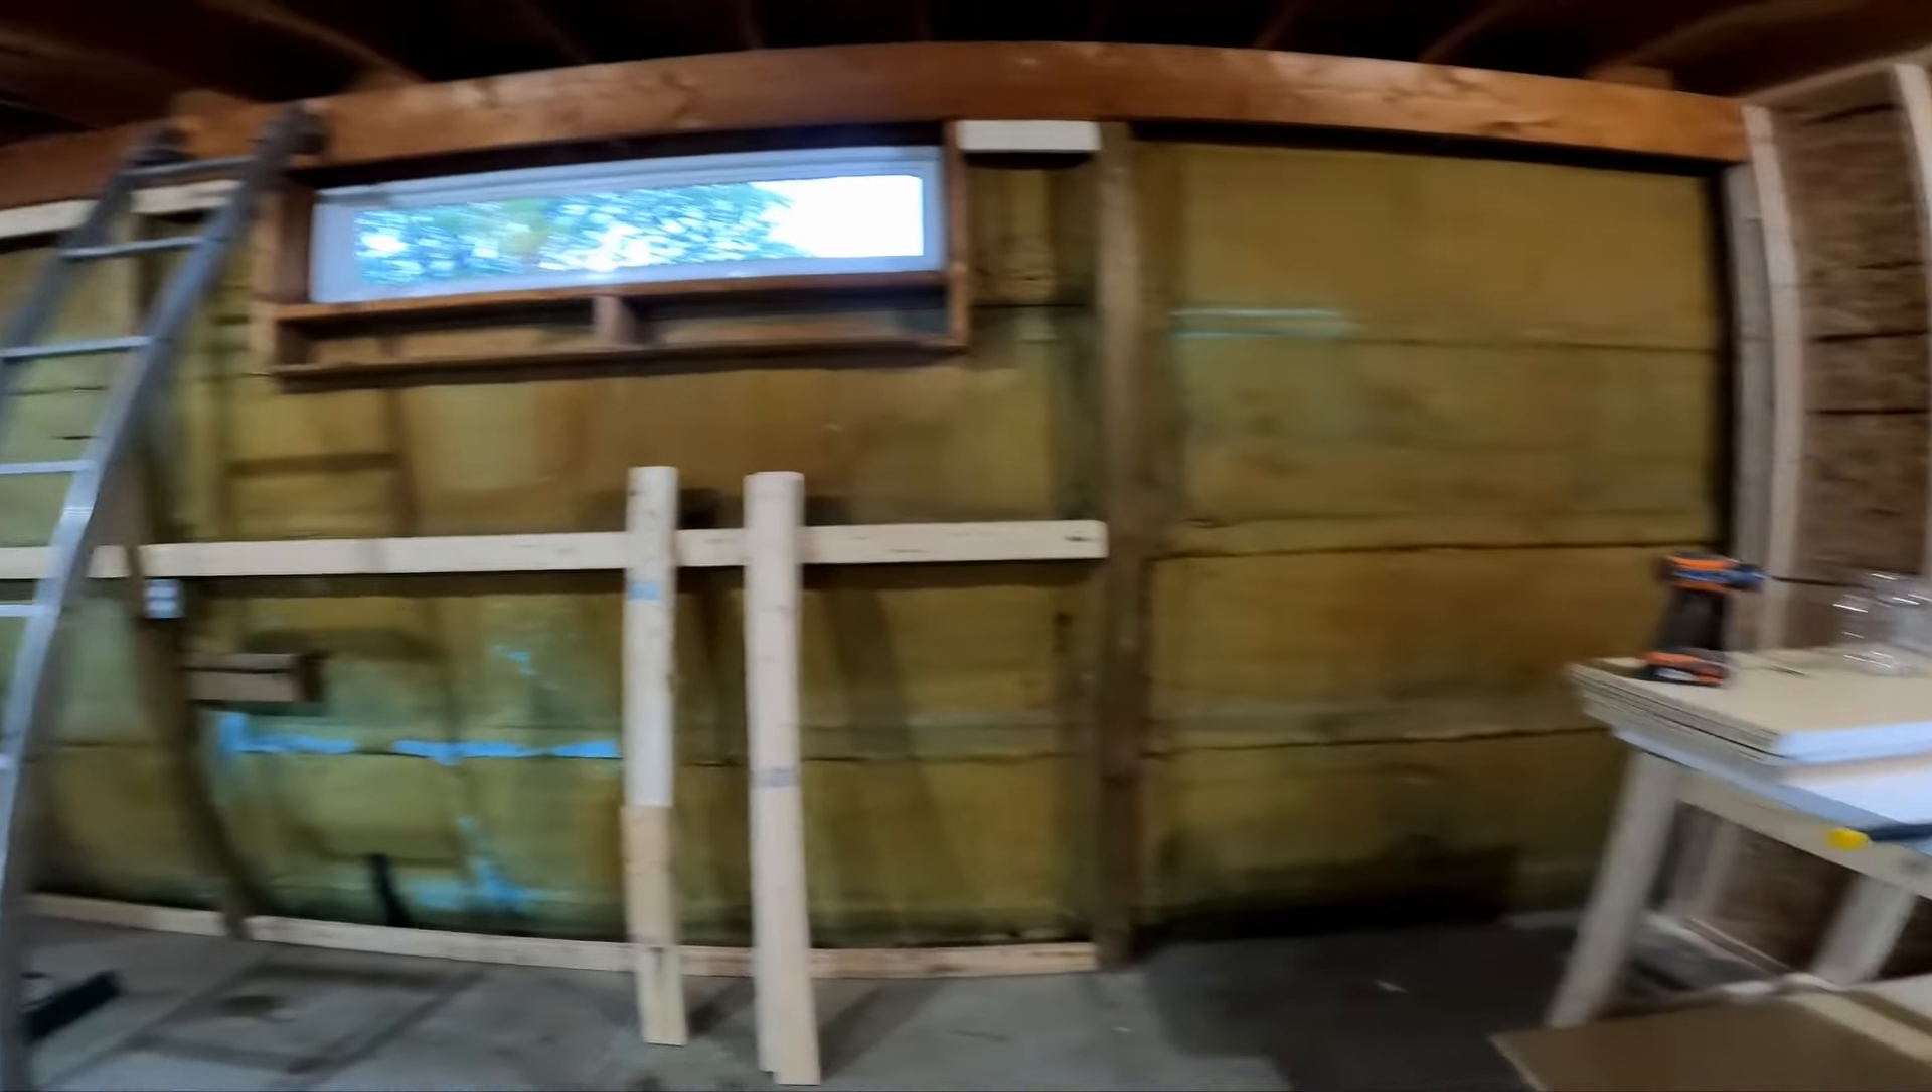I just got these two by fours here that I cut just got to install them.